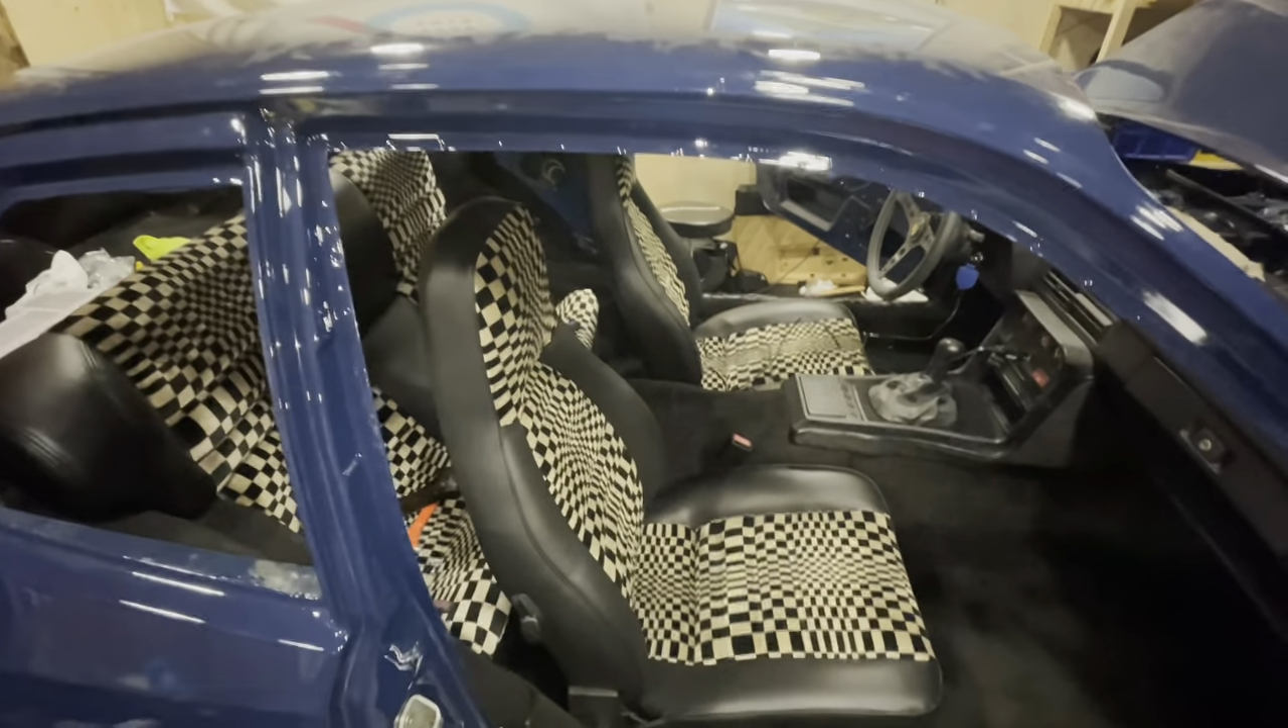Seats are installed and ready to go.